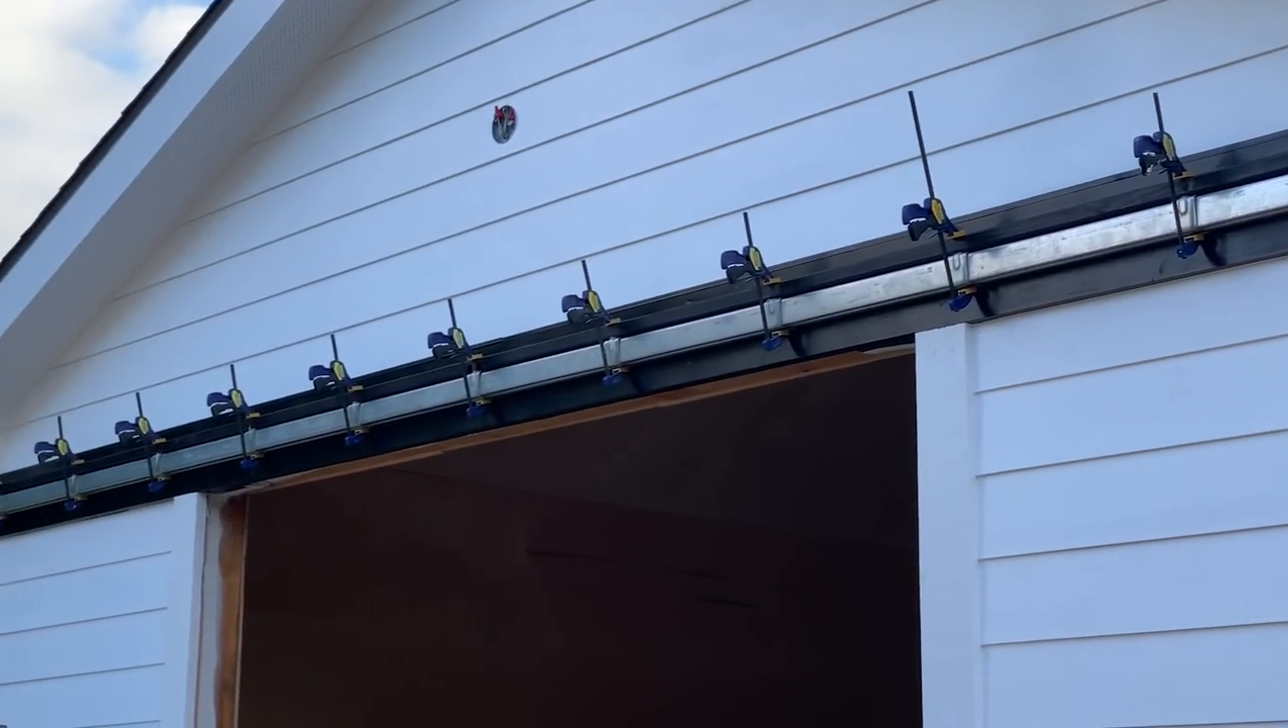I worked my way down the row, putting on all three pieces. I had just enough clamps to put one on every bracket.